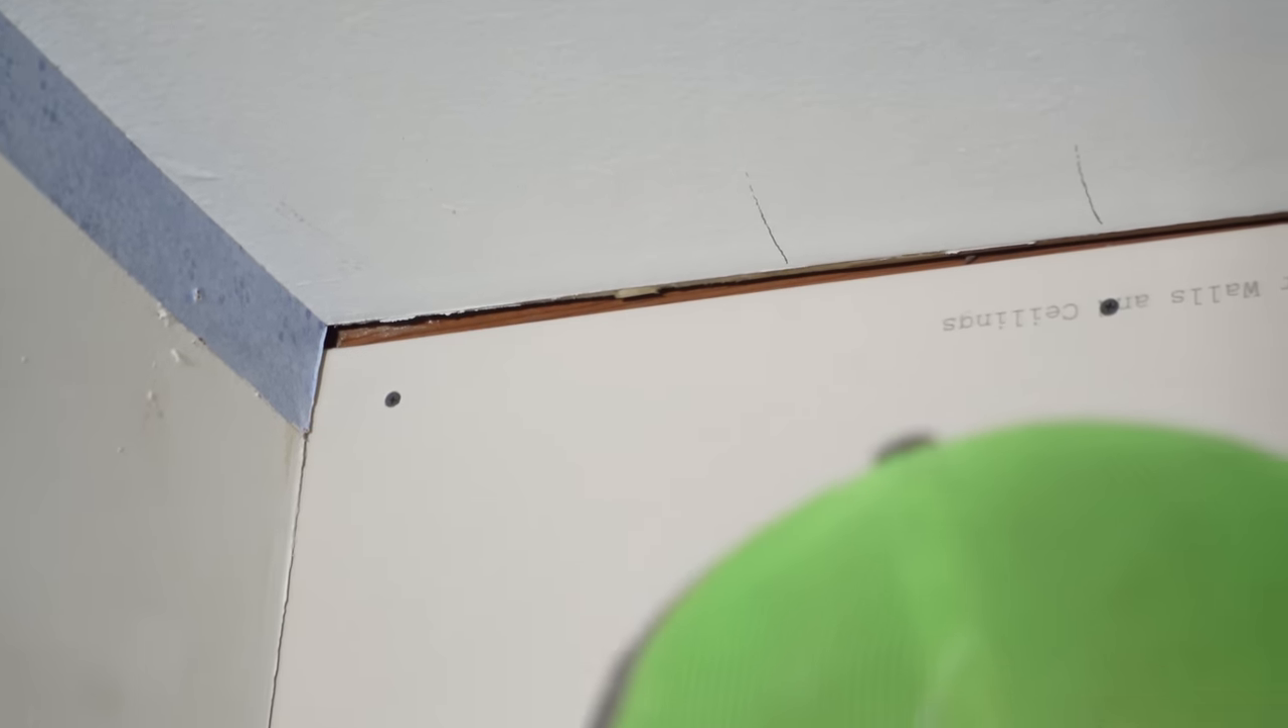So remember I said earlier about those gaps between the old sheets and the new sheets? Well, here's a perfect example. That's as tight as I could get this sheet.